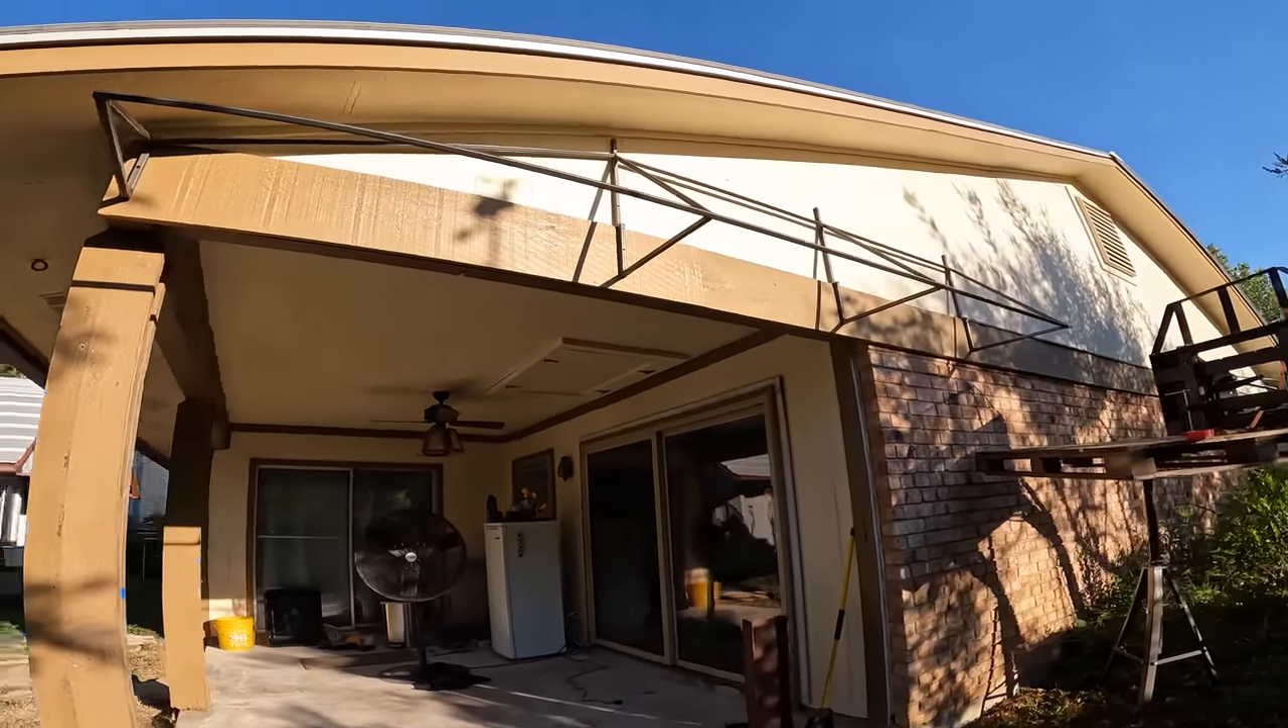All right, so we got the rough framing all together.